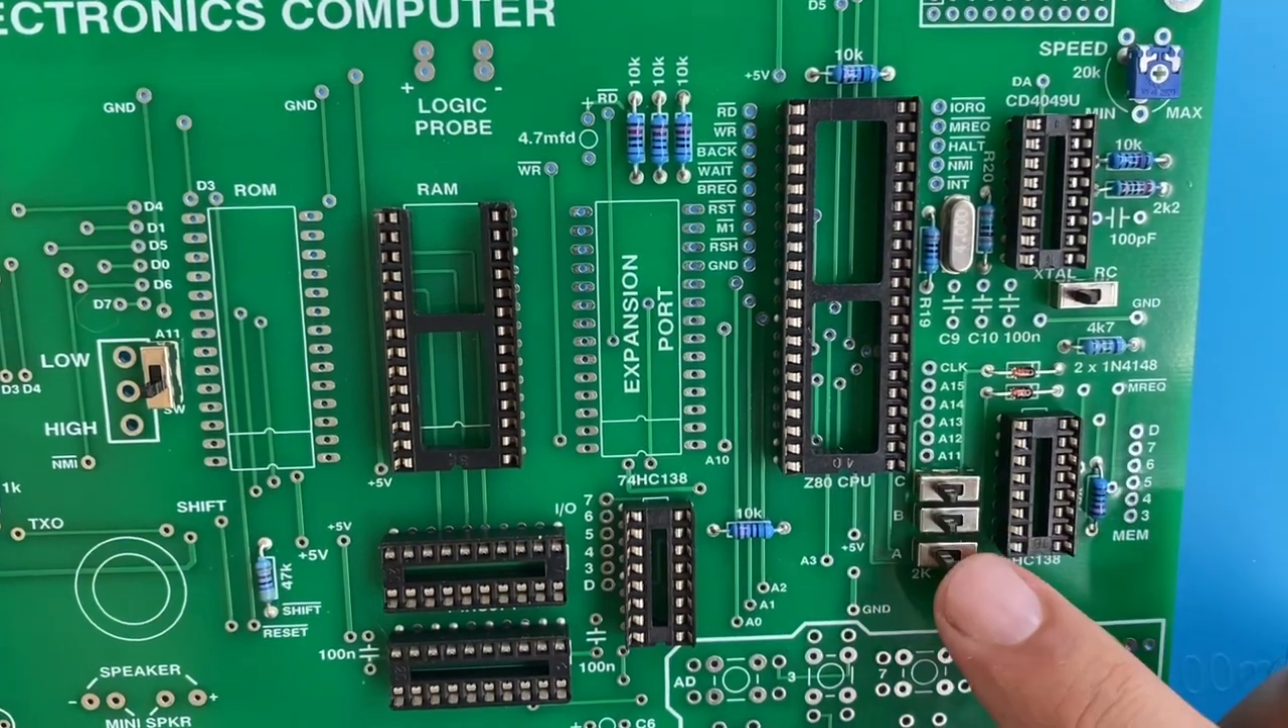Alright as you can see I've got the micro switches in now let's put the transistors and capacitors in.